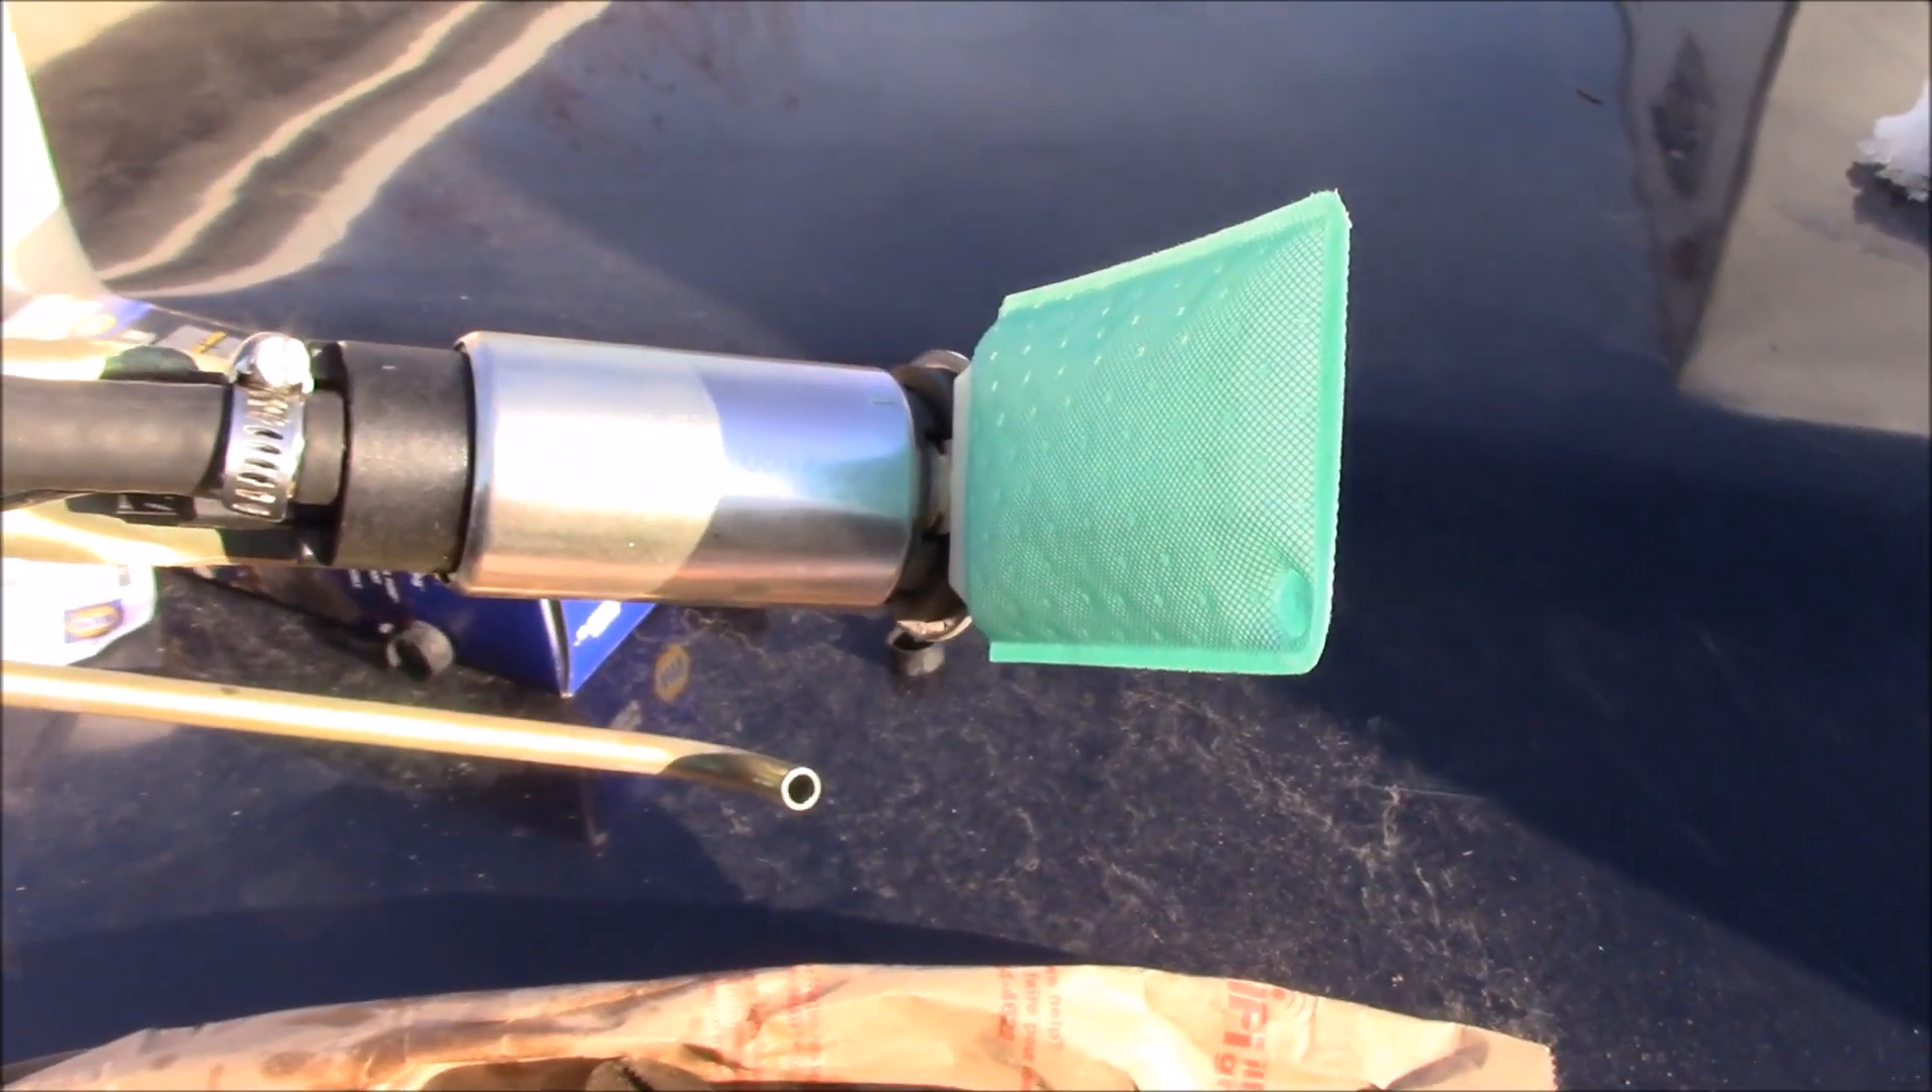Okay so I got the new pump and sock on.